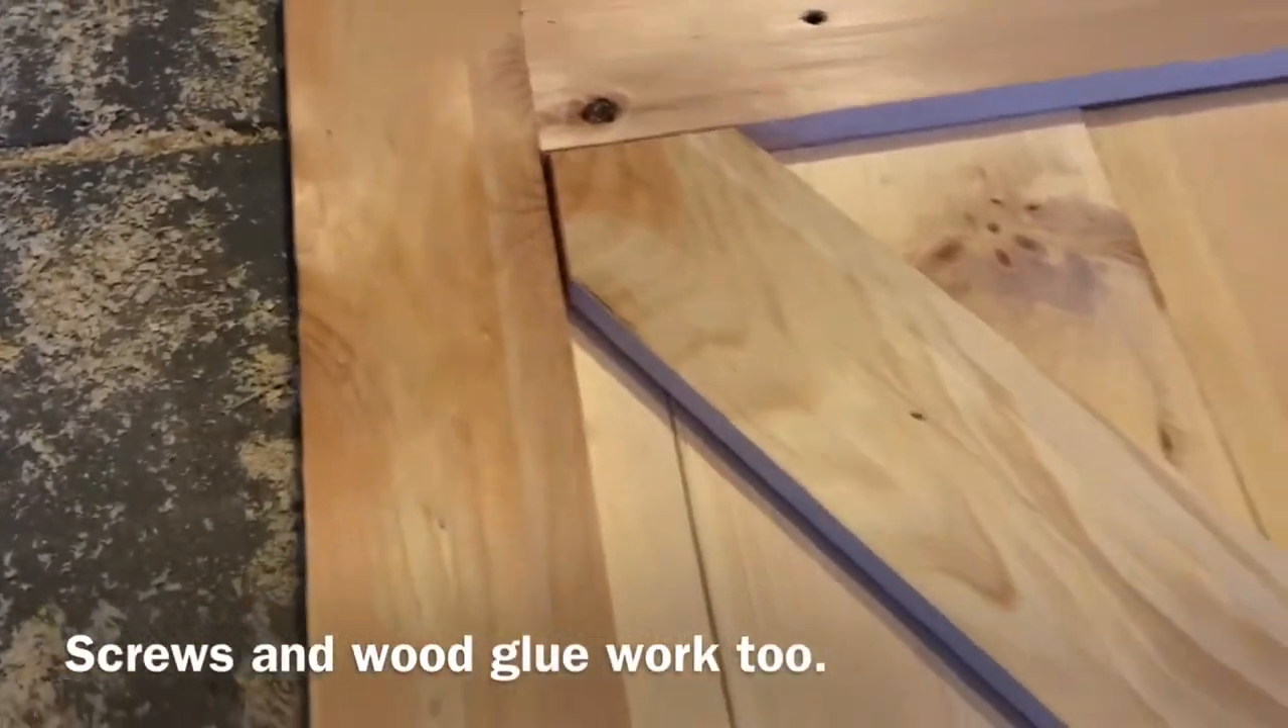We've got our board going across so you can see I have a little bit of a gap here.